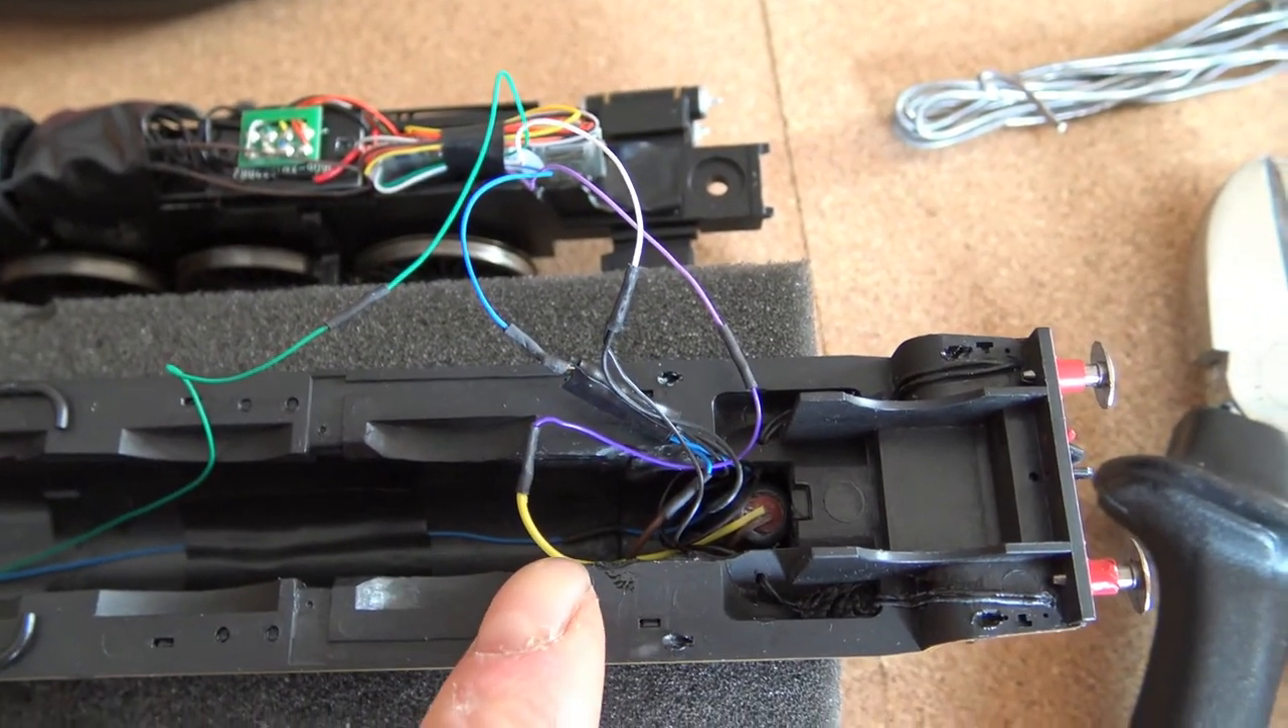Right as you can see I've got the body off now so you can see all the wires and it's more easy explaining.